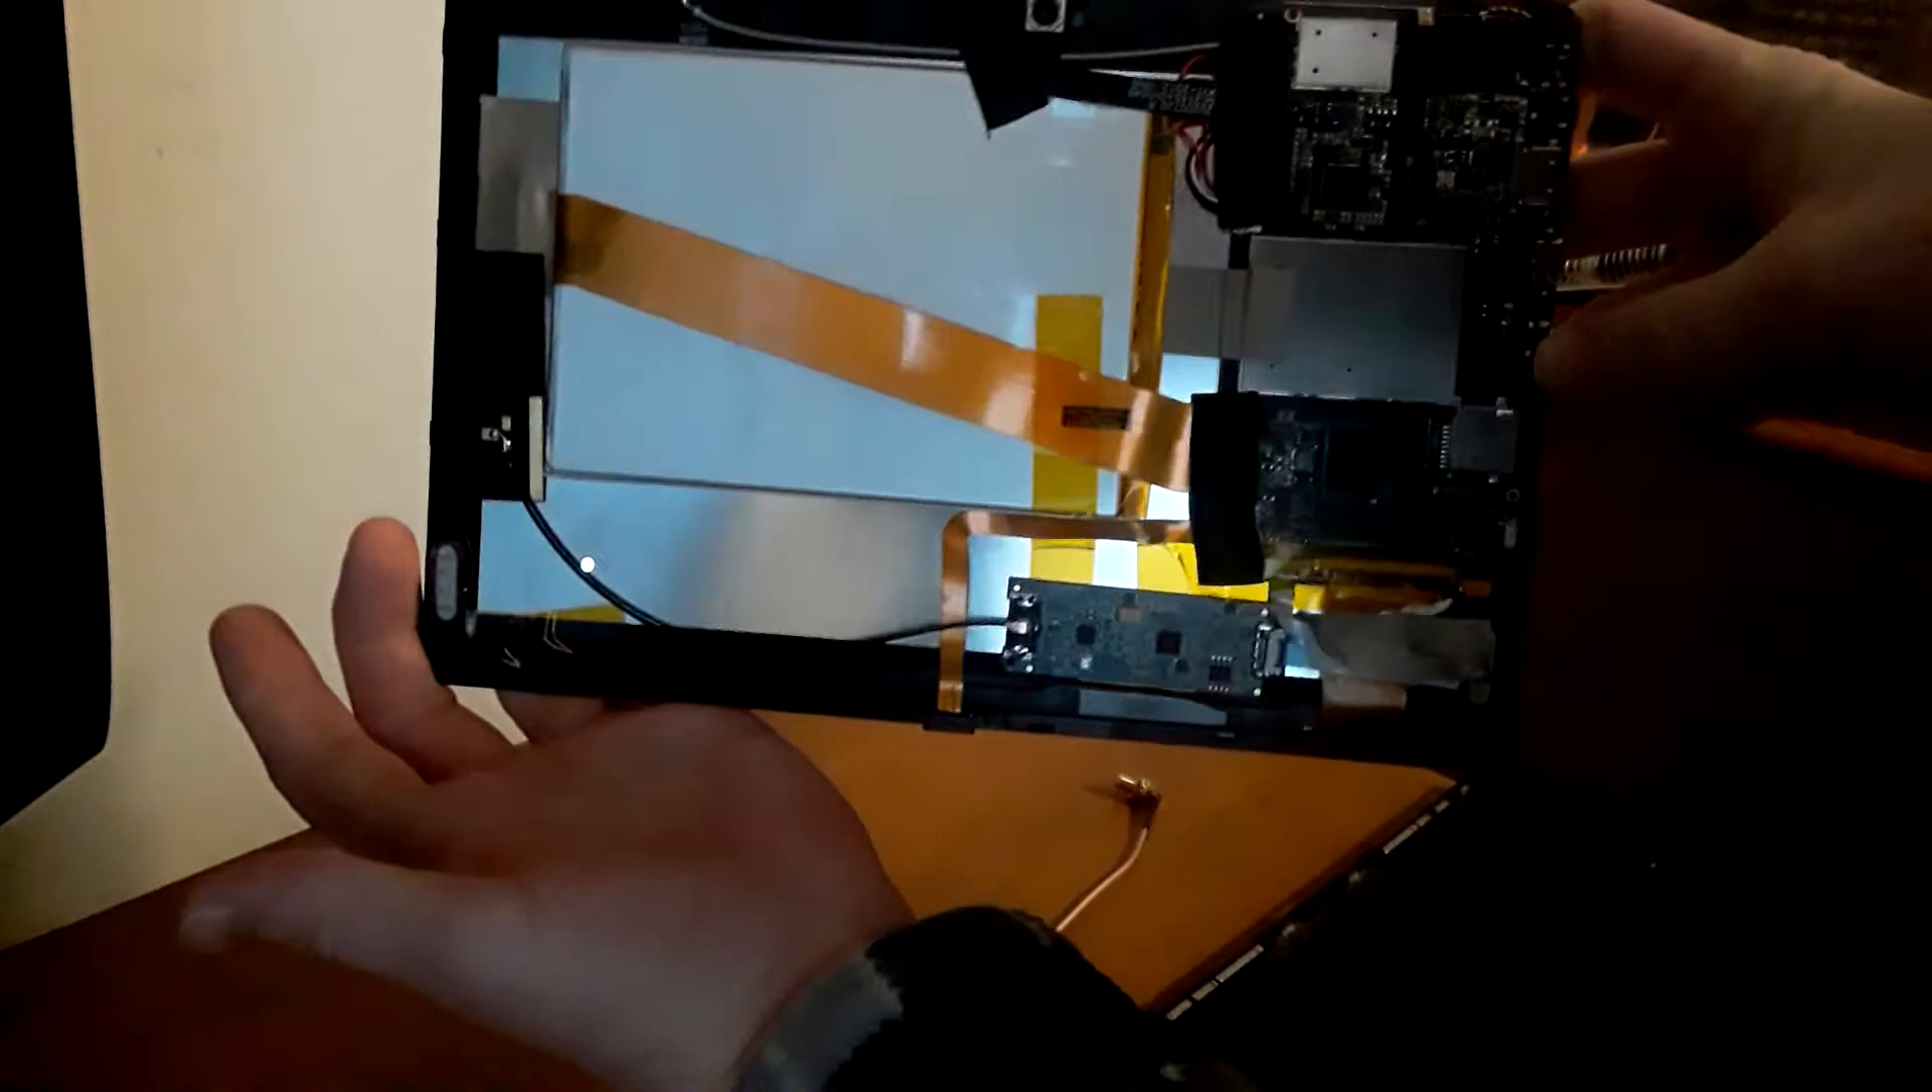And as you can see now I got the cover off you can take a look at the inside.